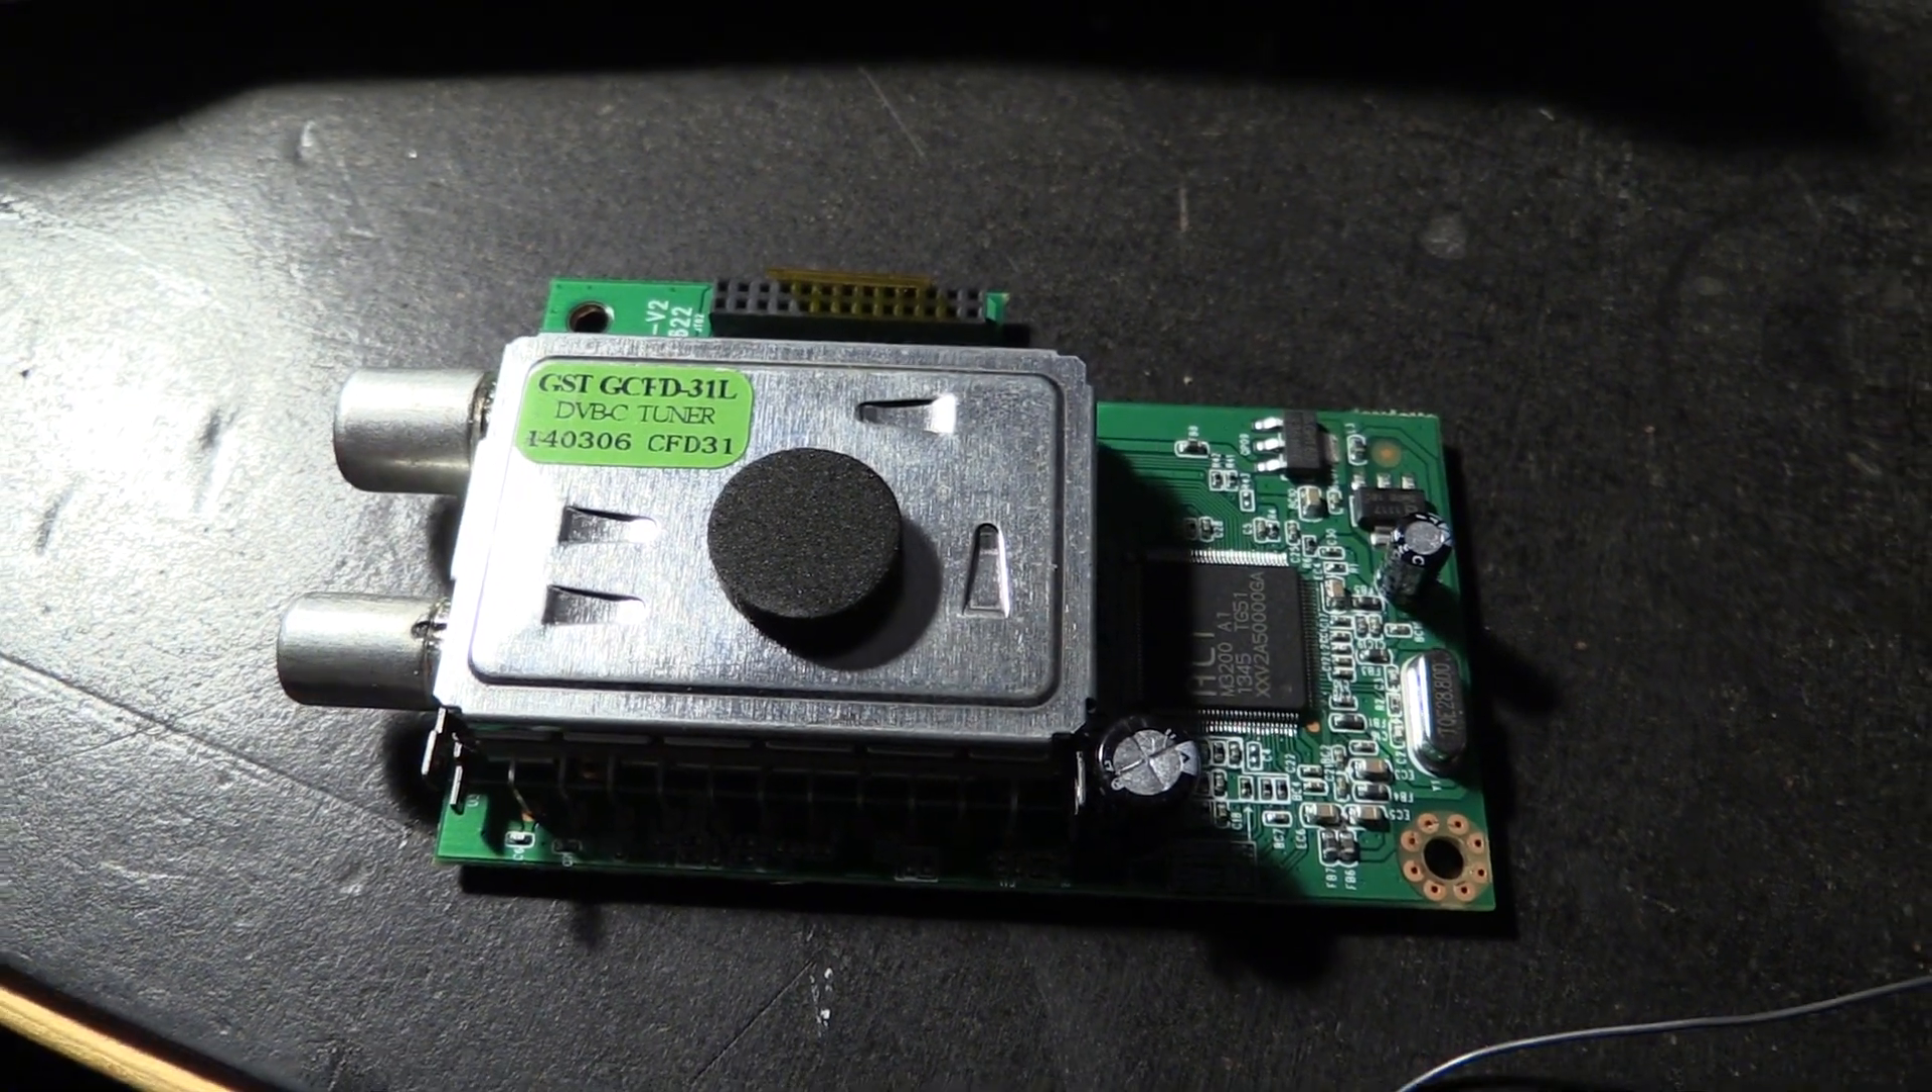I now have the tuner module taken out of the unit, as you can clearly see.